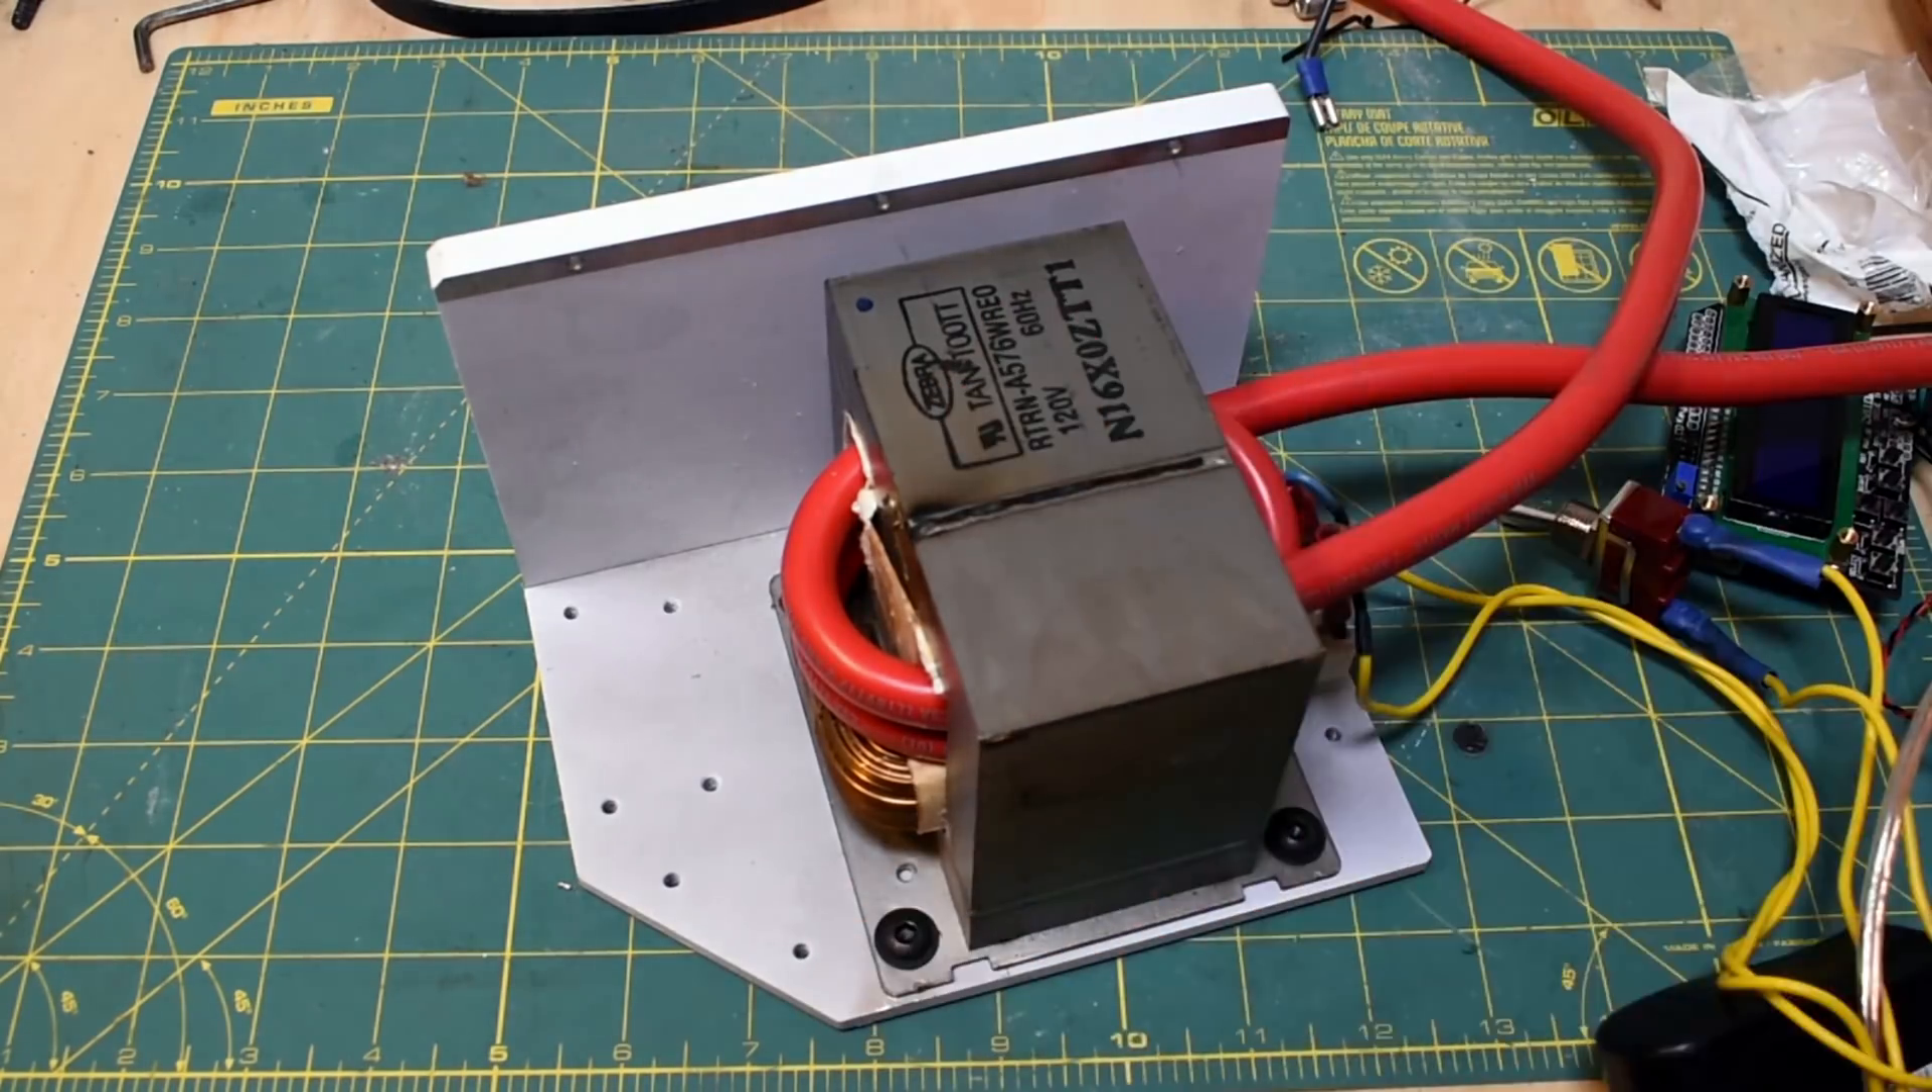All right, so you can see the transformer sitting in the housing here.